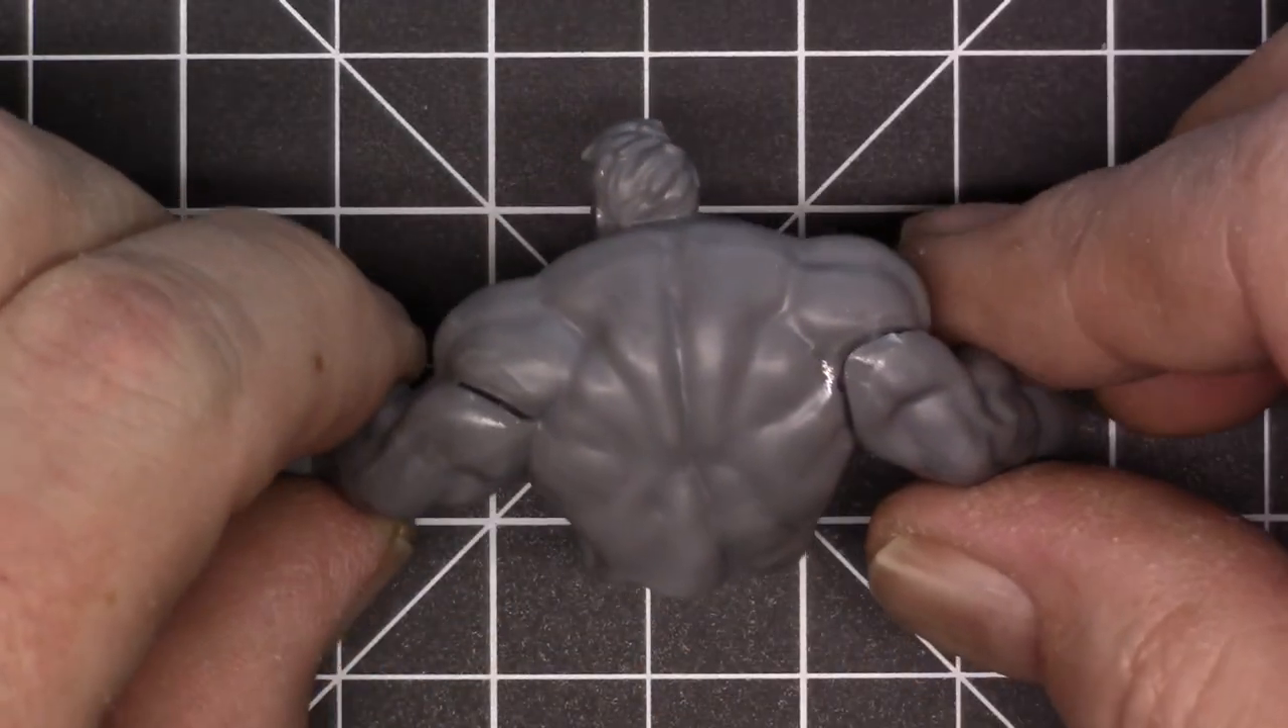I got the arms on there But I think I made it worse Because I still have The gaps on the back here.